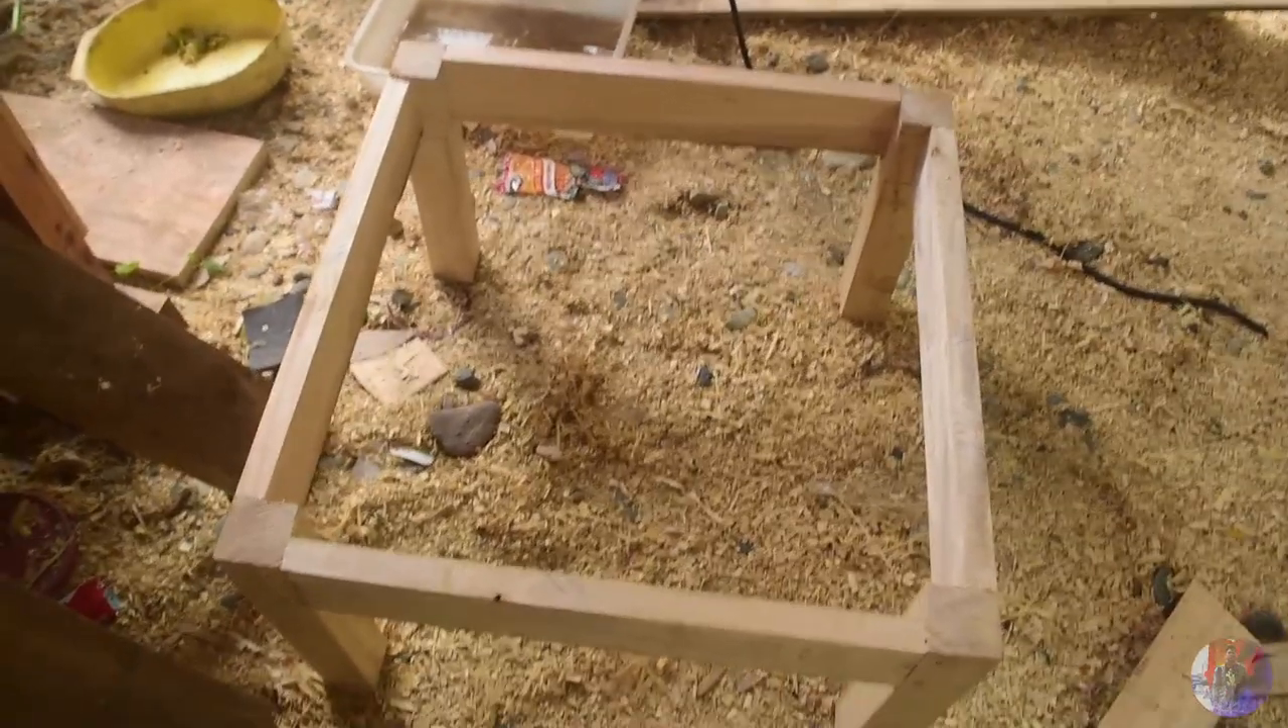Nabuo na yung ref stand yung top na lang o nalagyan na lang natin ng paikot na 1x6 para mas matibay.